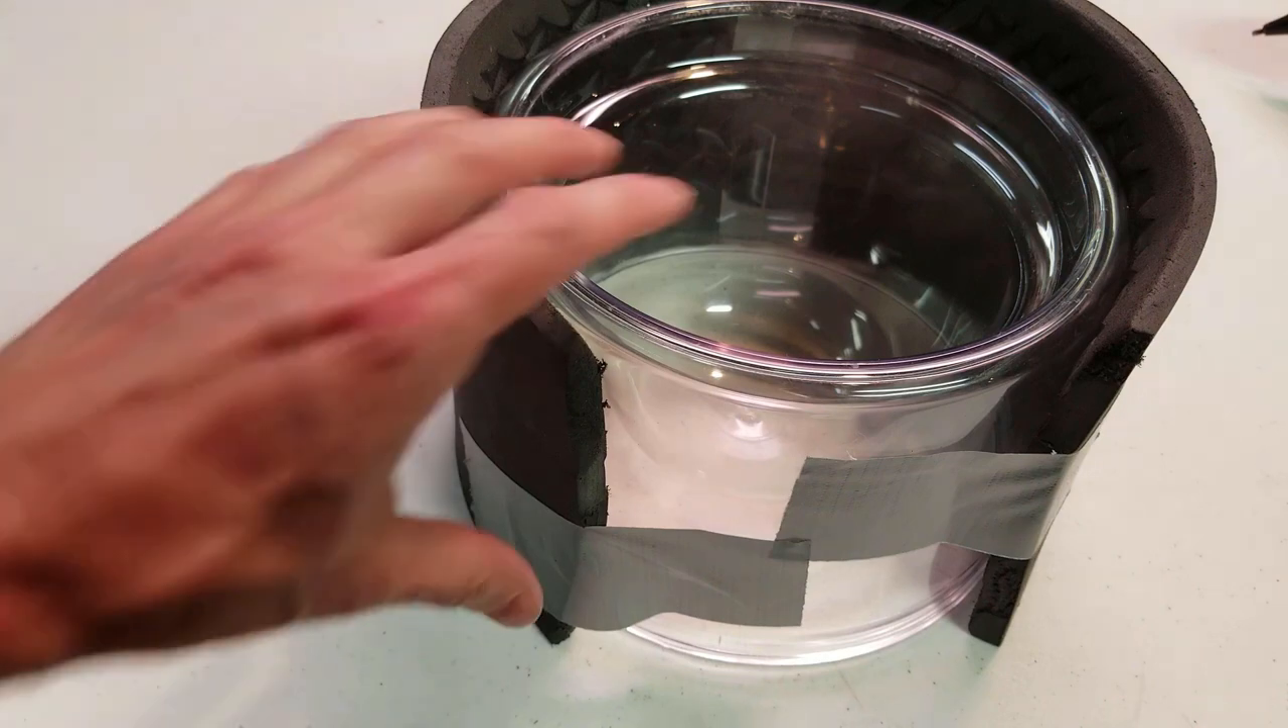For now, I've just added some duct tape just to hold this down here.